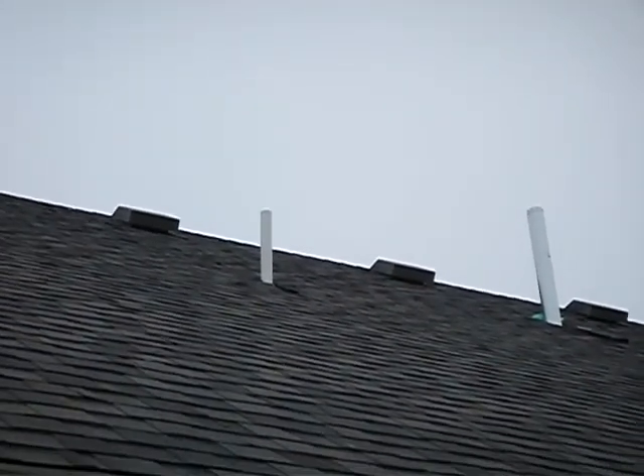The furnace vent cap is not installed either.